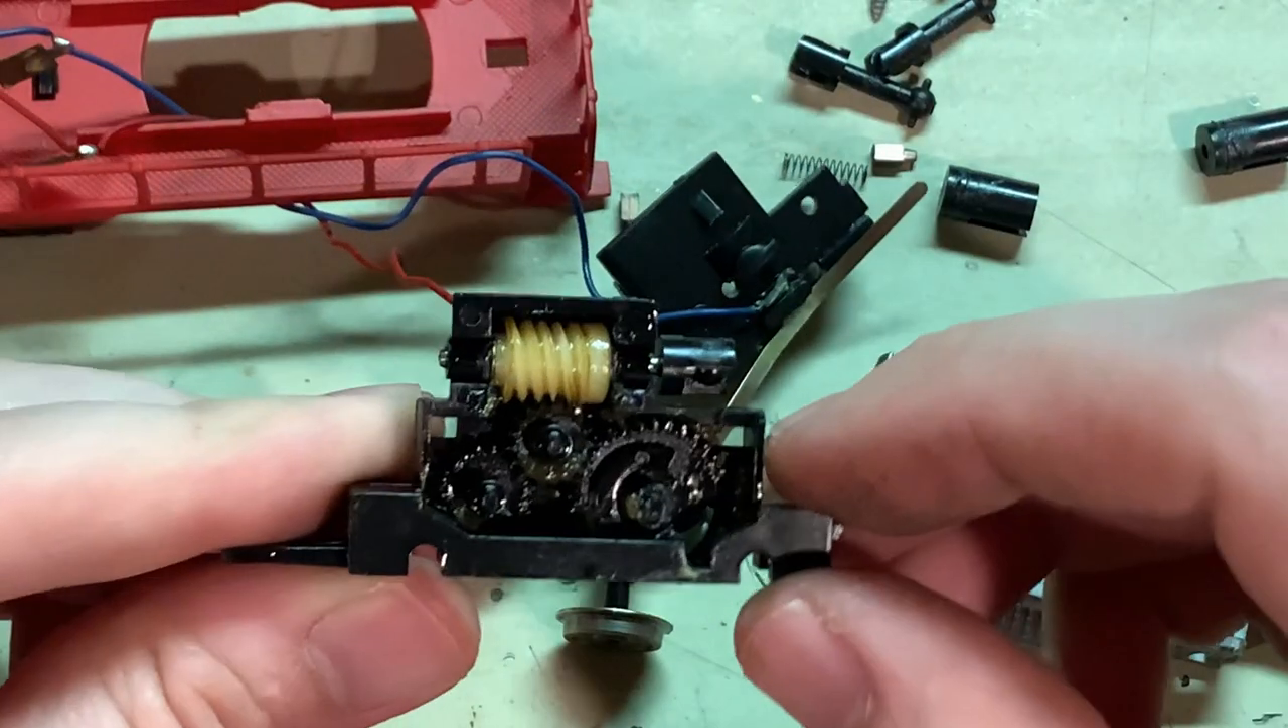And the side pulls off. And now you have full access to the inside of the truck.